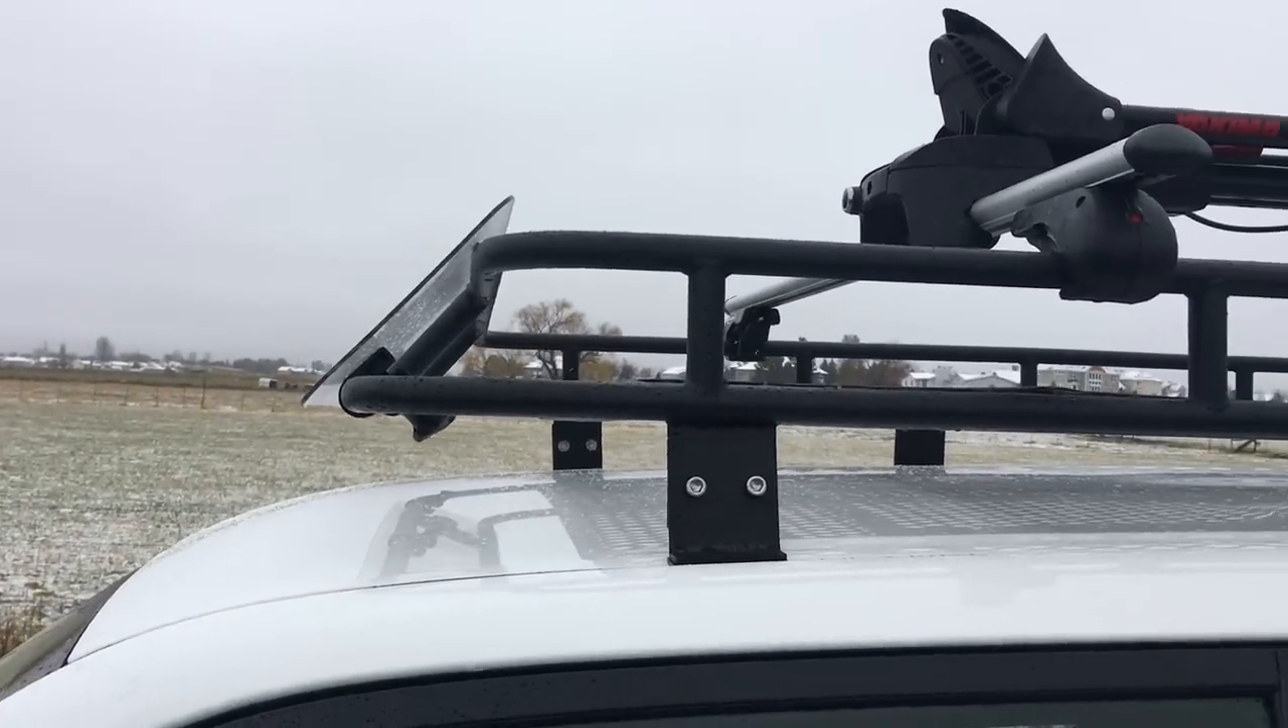Roof rack is completely done.